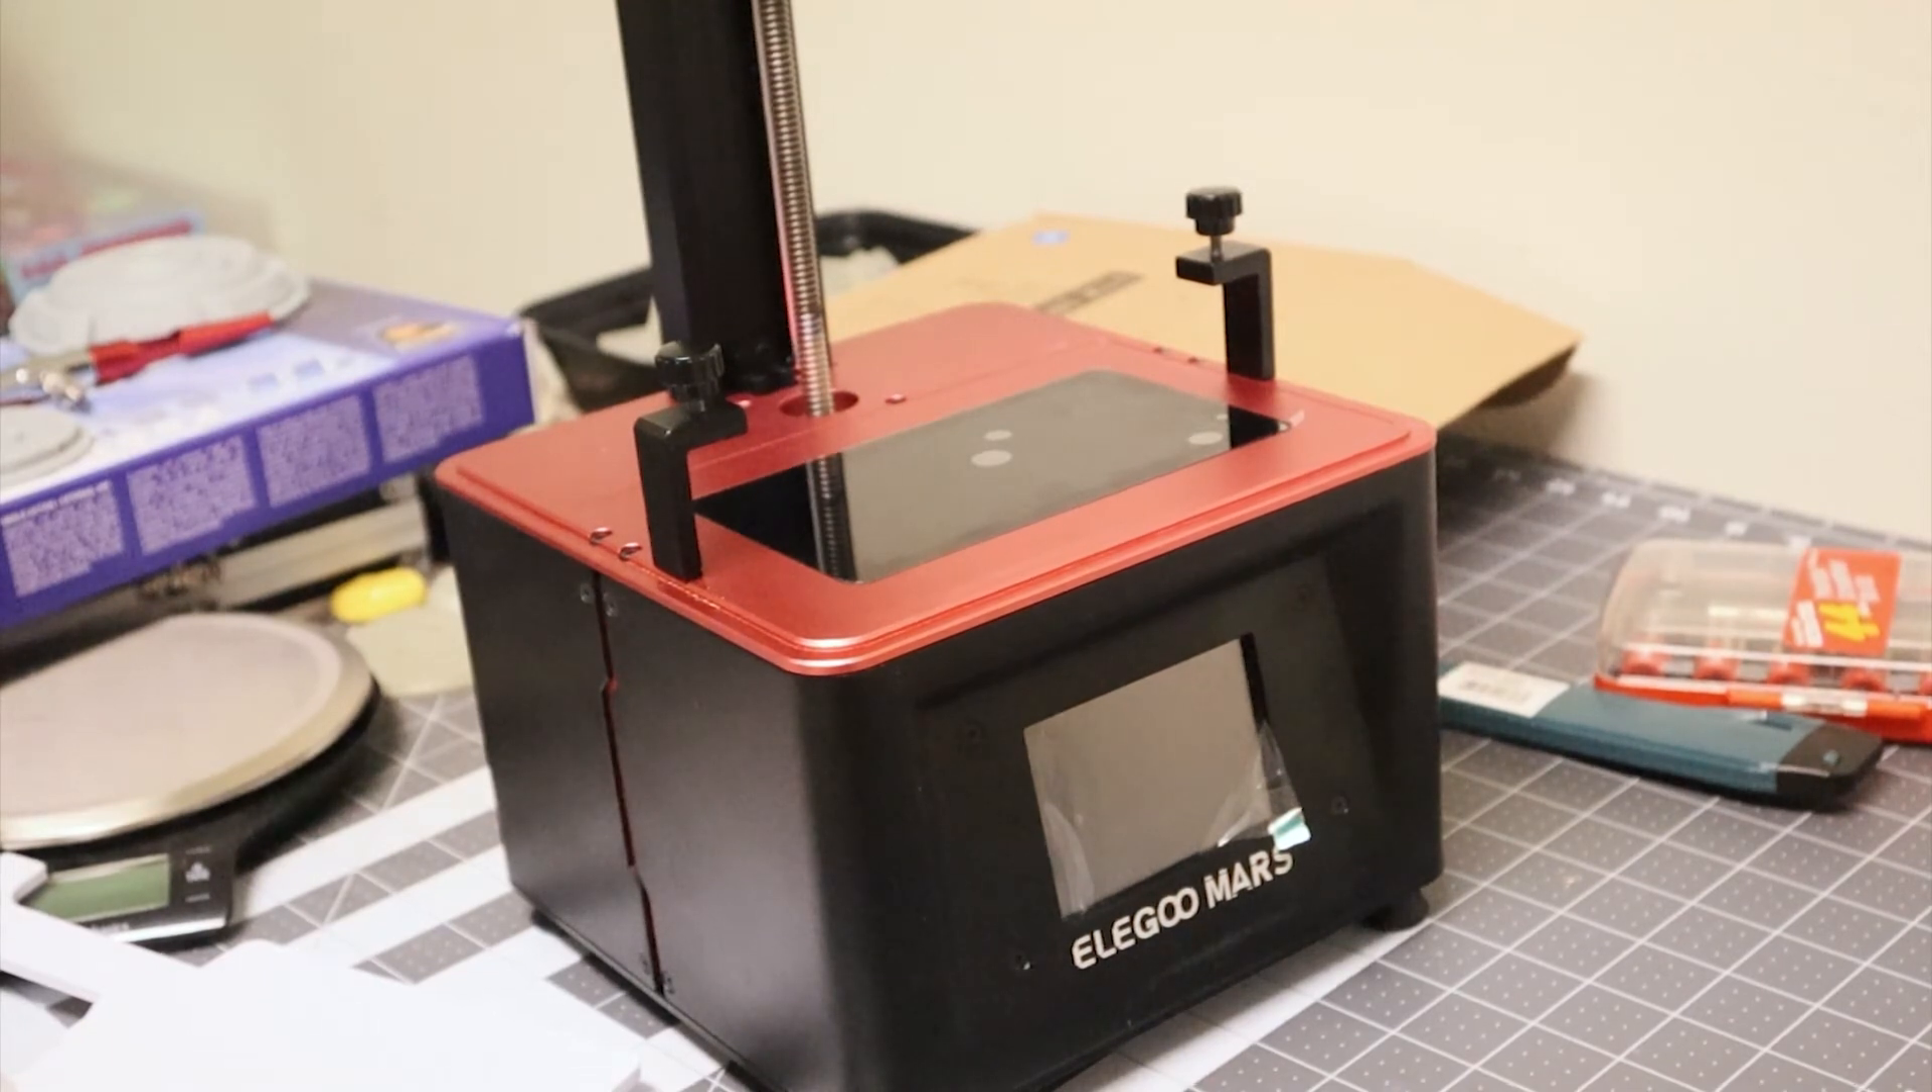Now the screen is in place, all that's left is for me to test it.